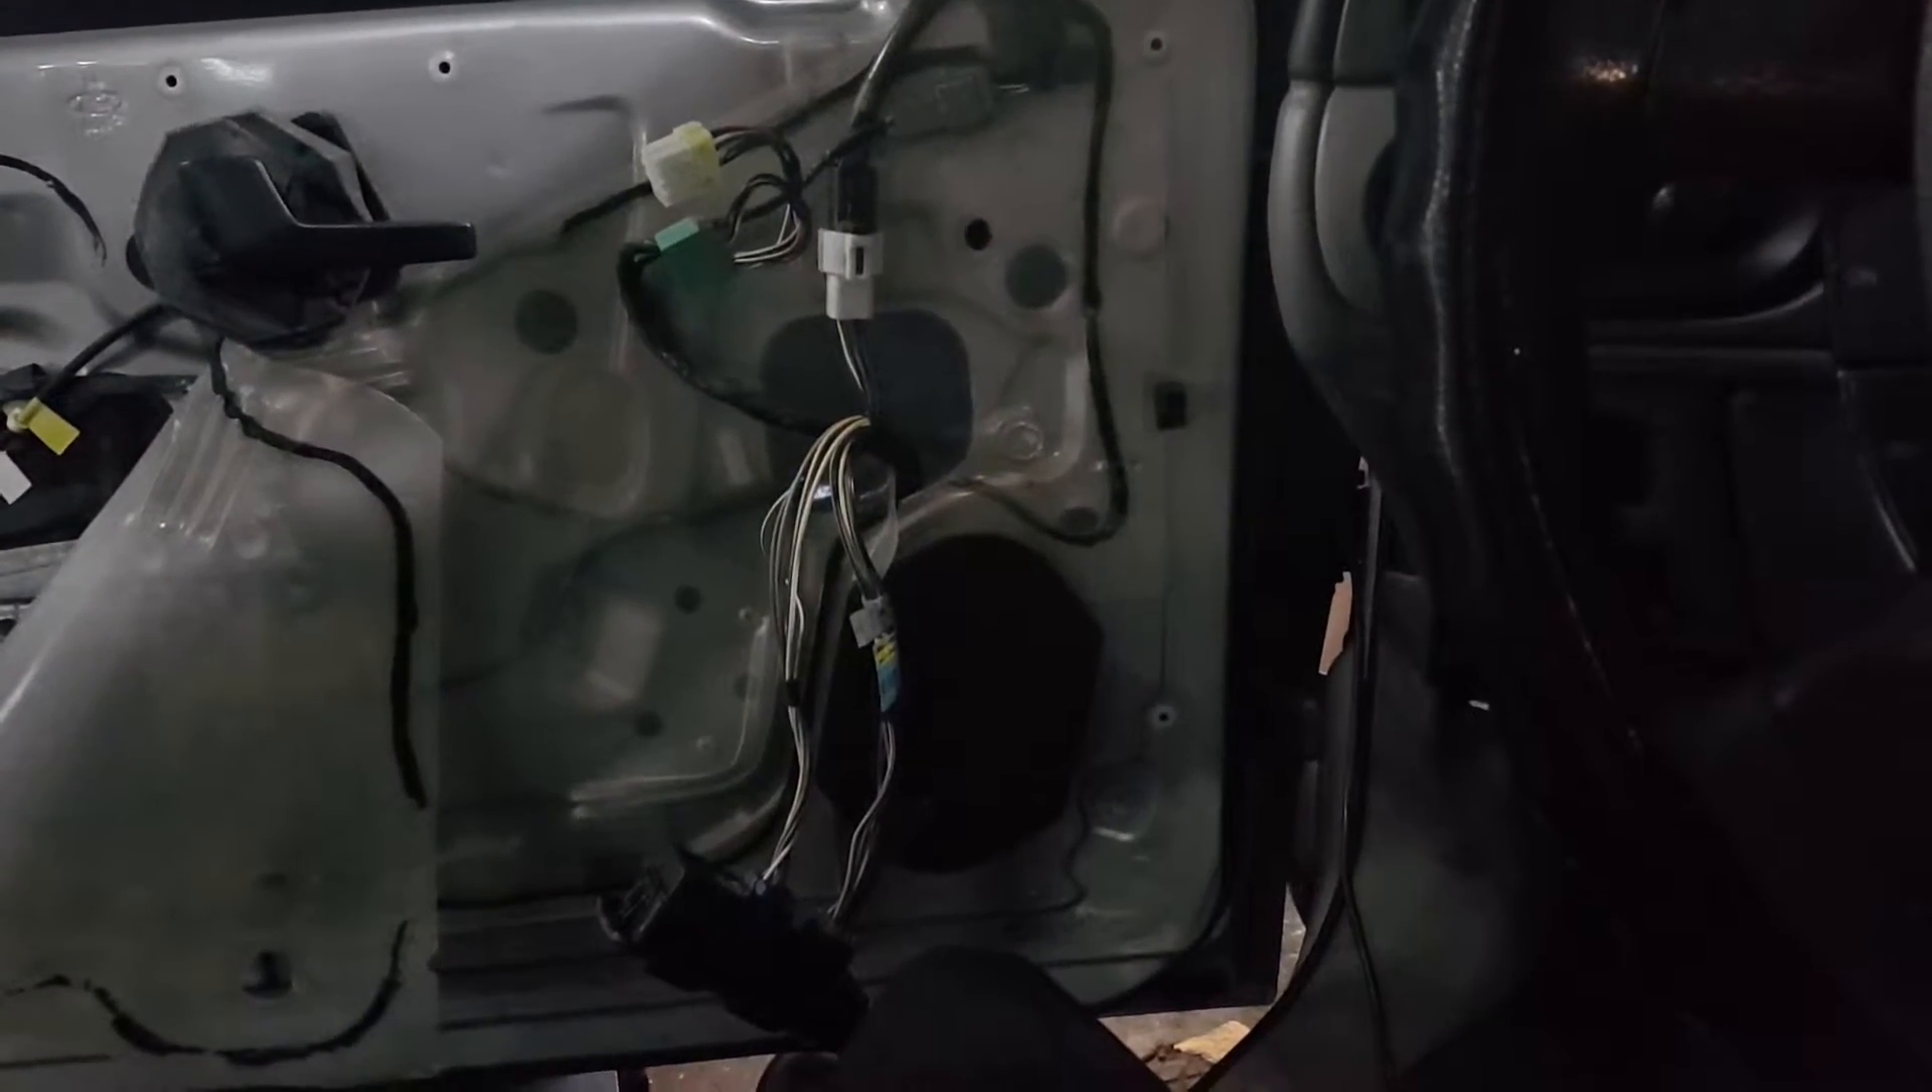I got the left front door panel apart.